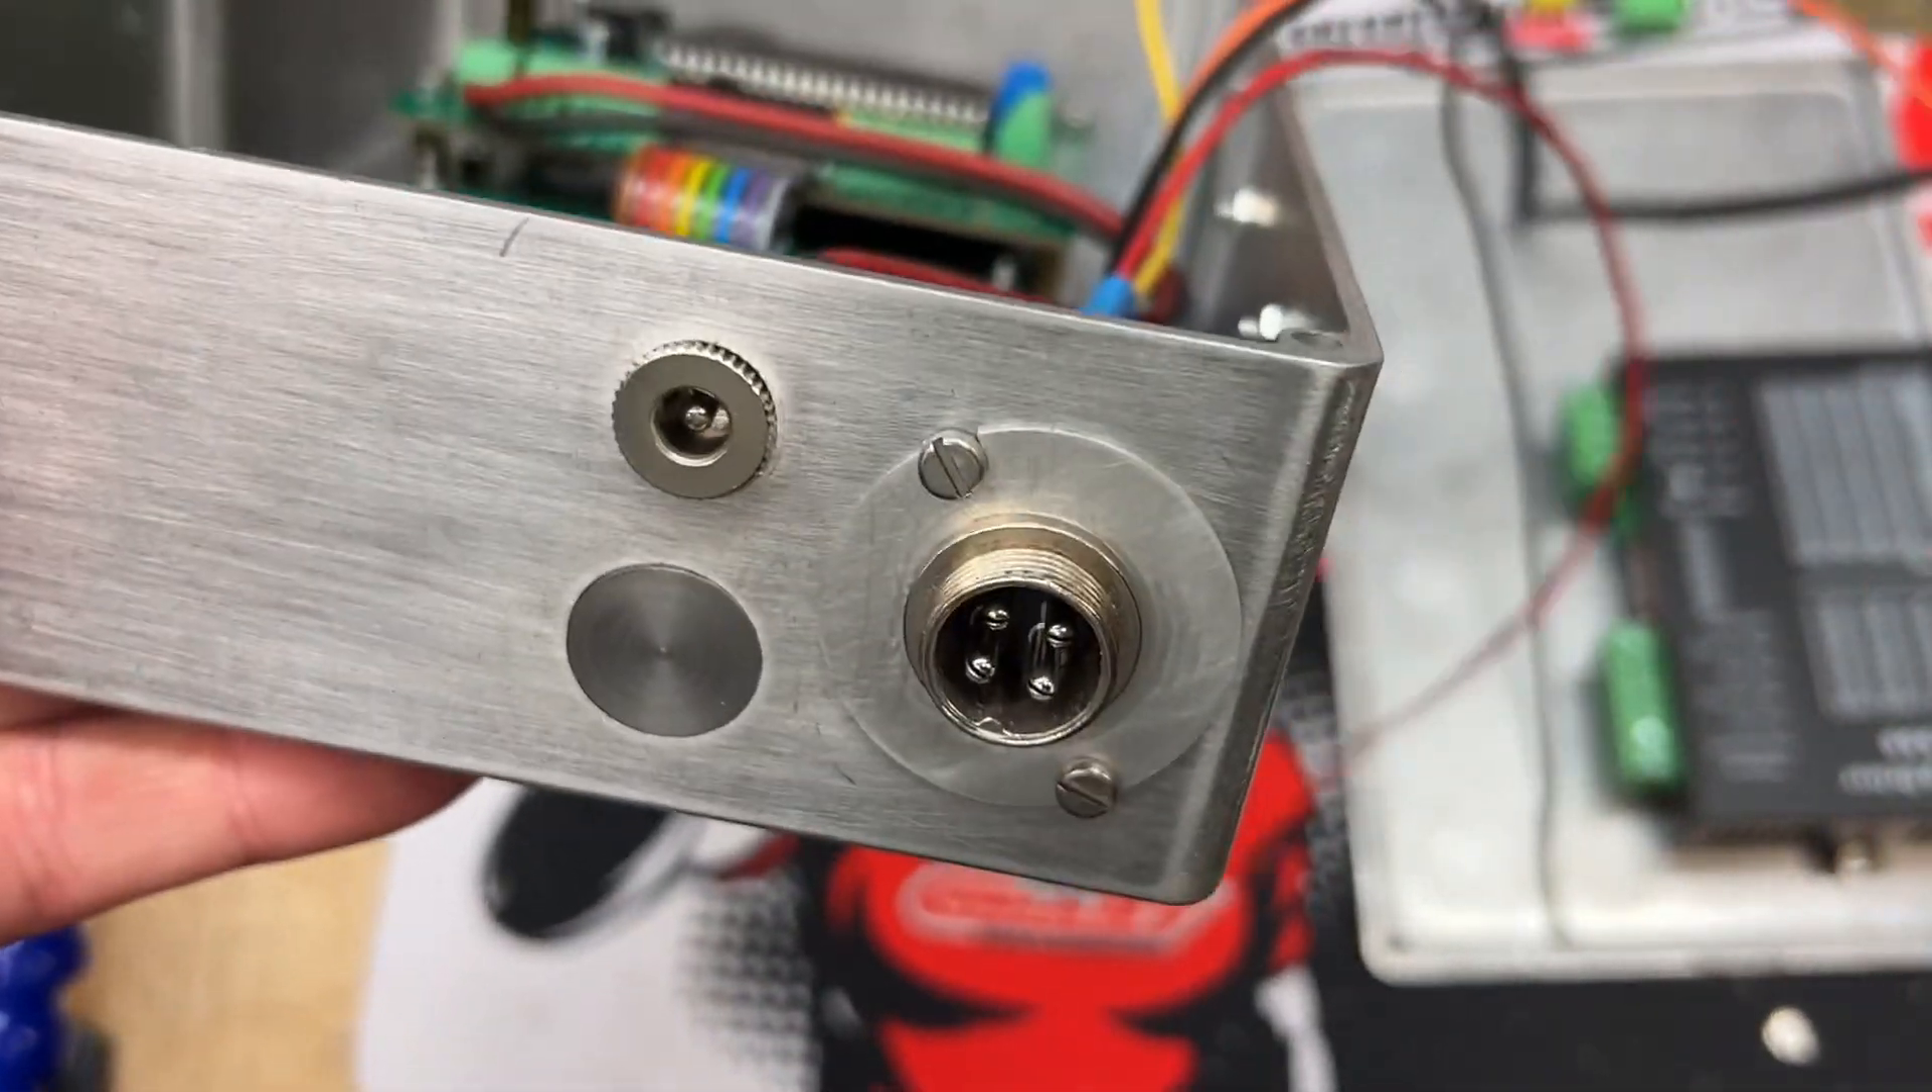Okay so that's the xlr jack fitted.